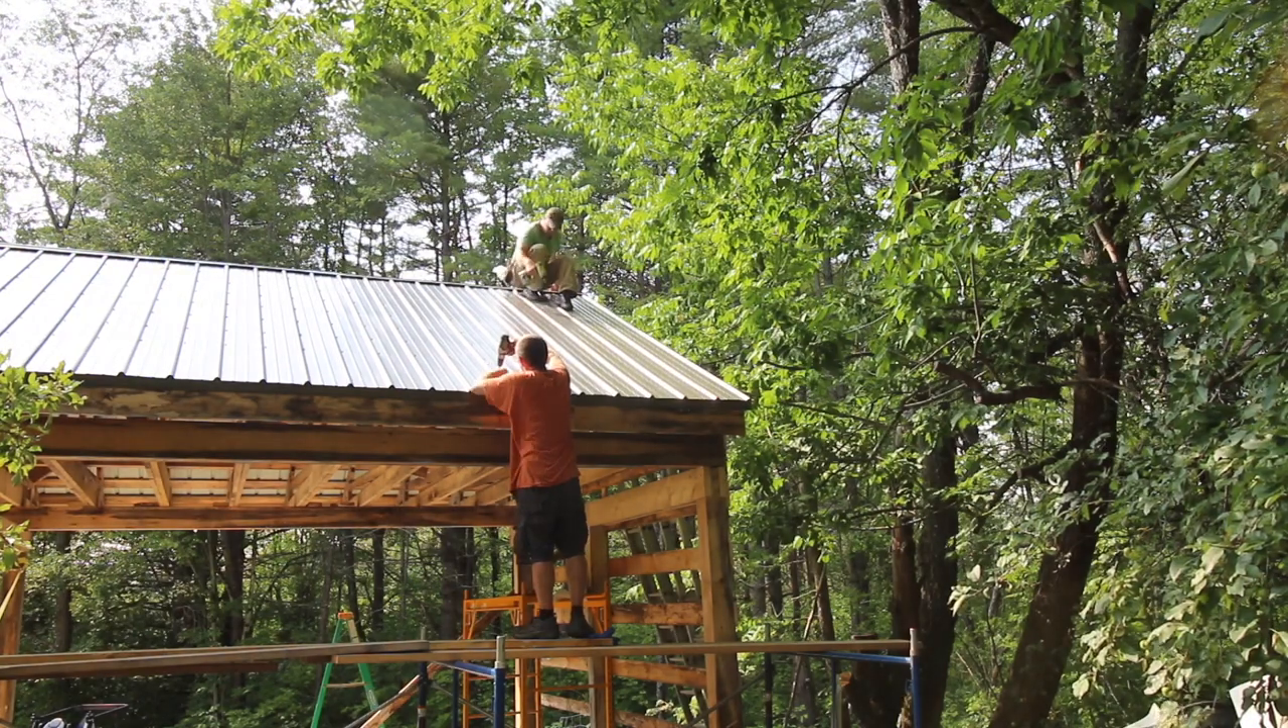We were able to get all the tin up and then it rained.